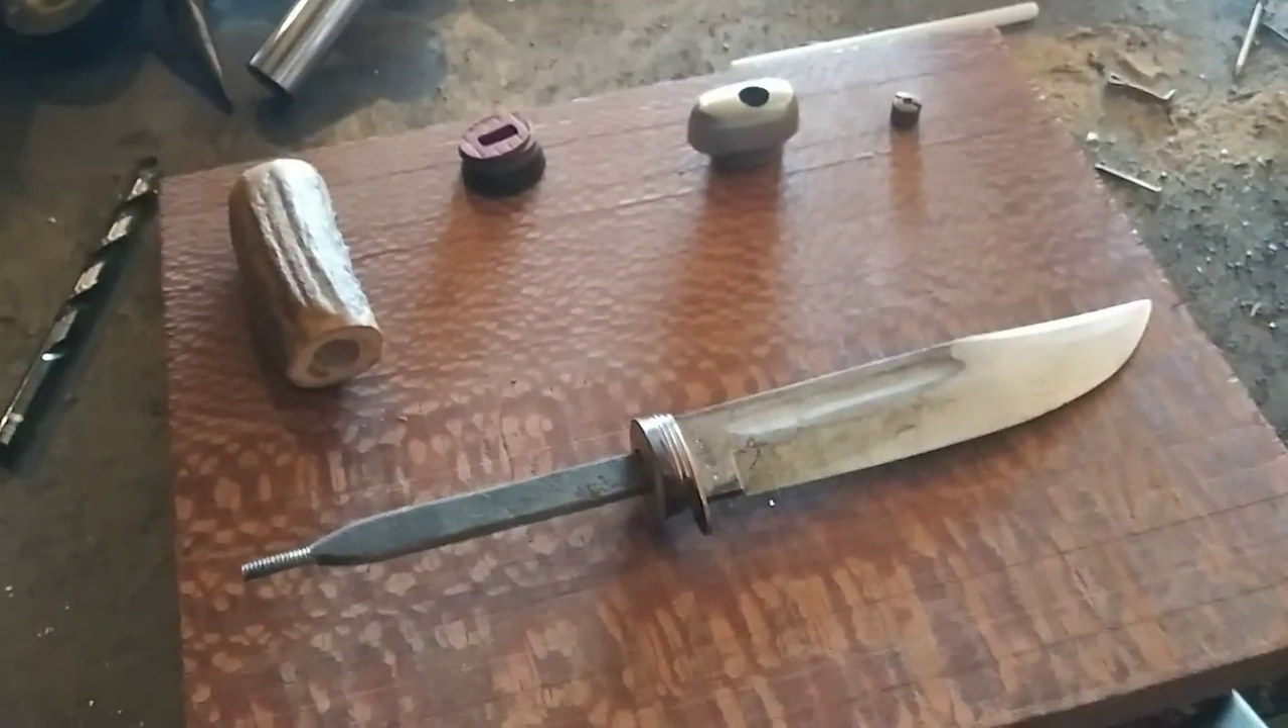We've got all of our pieces taken apart as far as I'm willing to take it apart.